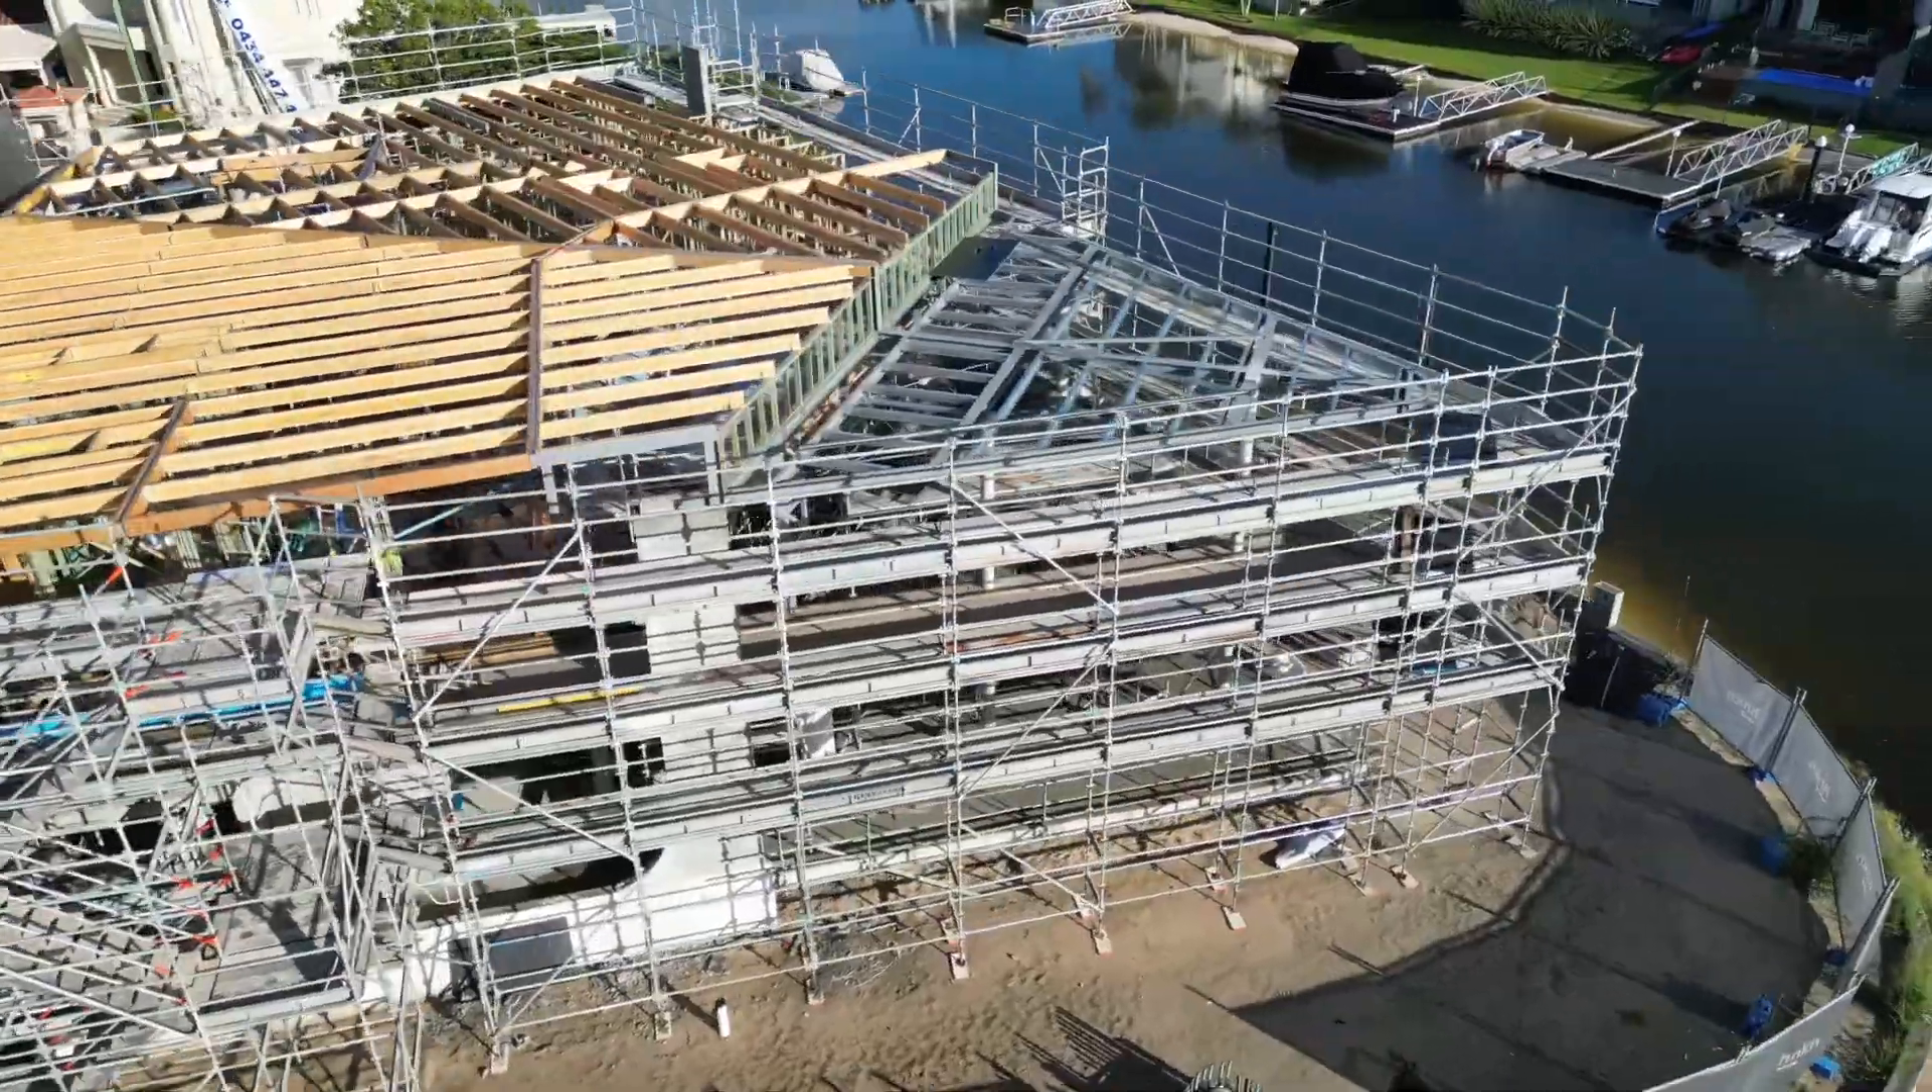The roof trusses have all been put in place, probably got that wording wrong. Anyway, the roofing beams are in place.